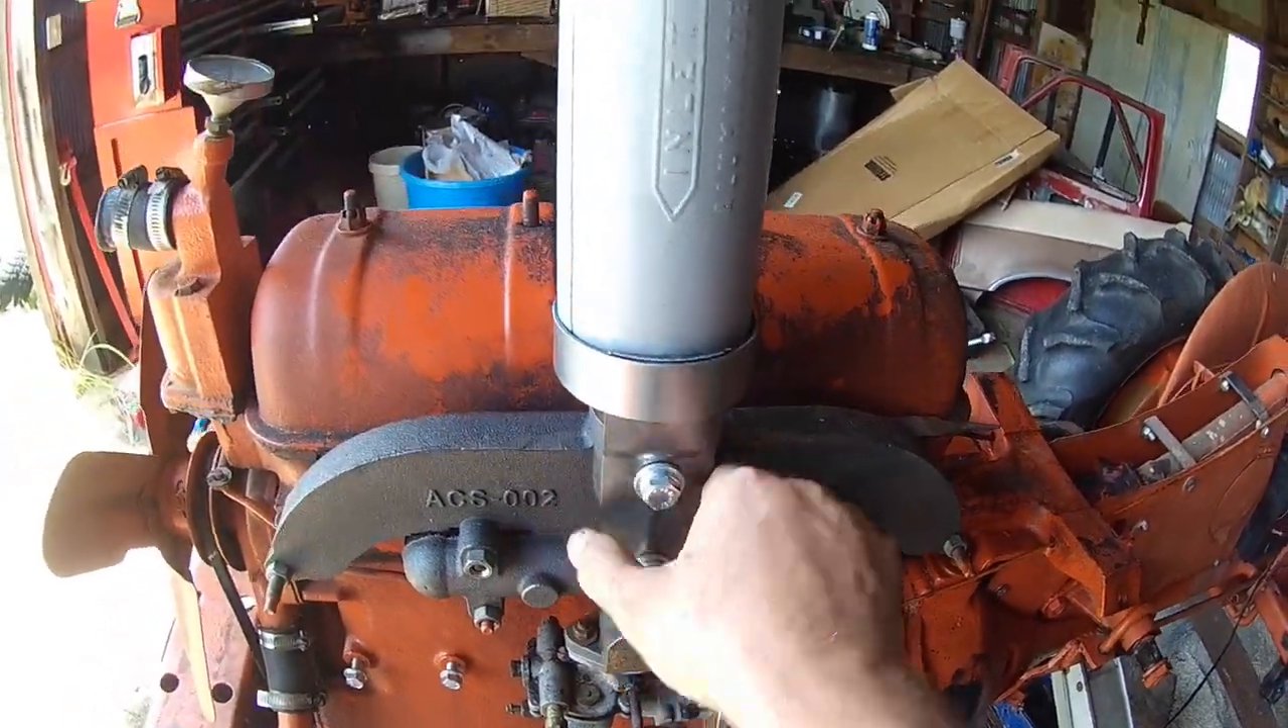Hey folks, got her stripped down, got the manifold on, bracket, muffler, all looking pretty good.